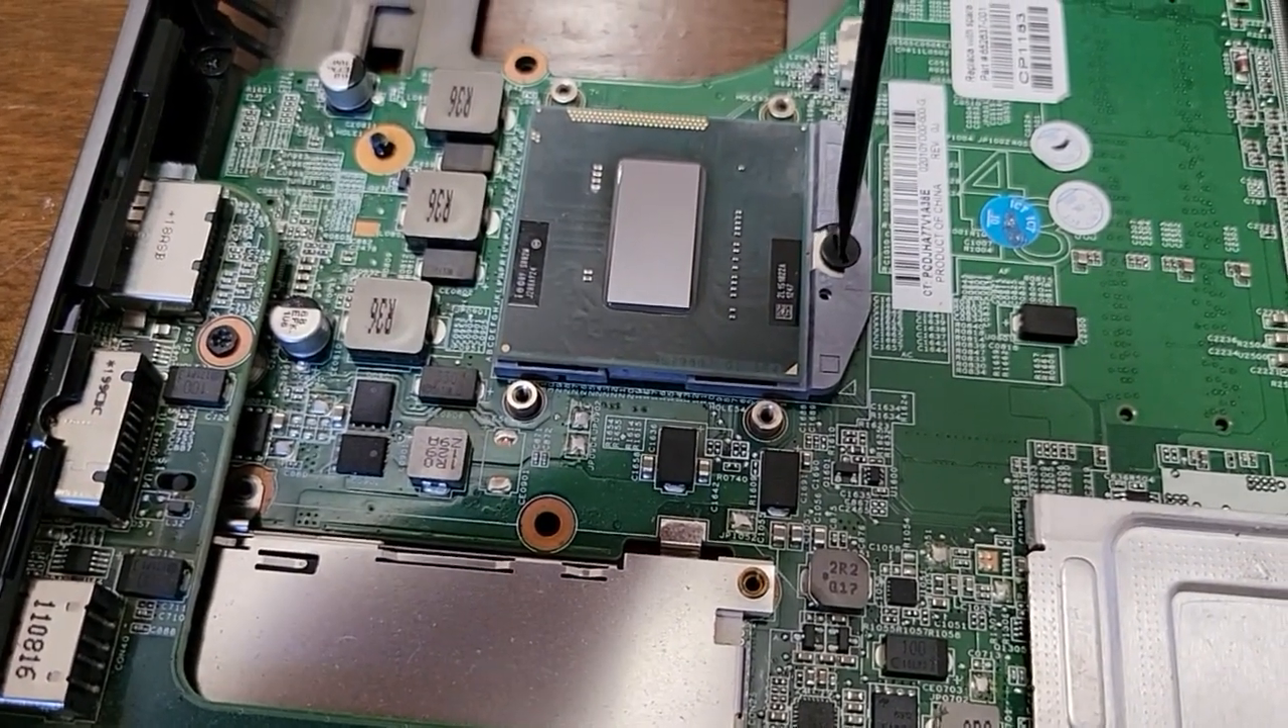So I got the new CPU in there all I gotta do is turn this screw and it's going to tighten everything up.